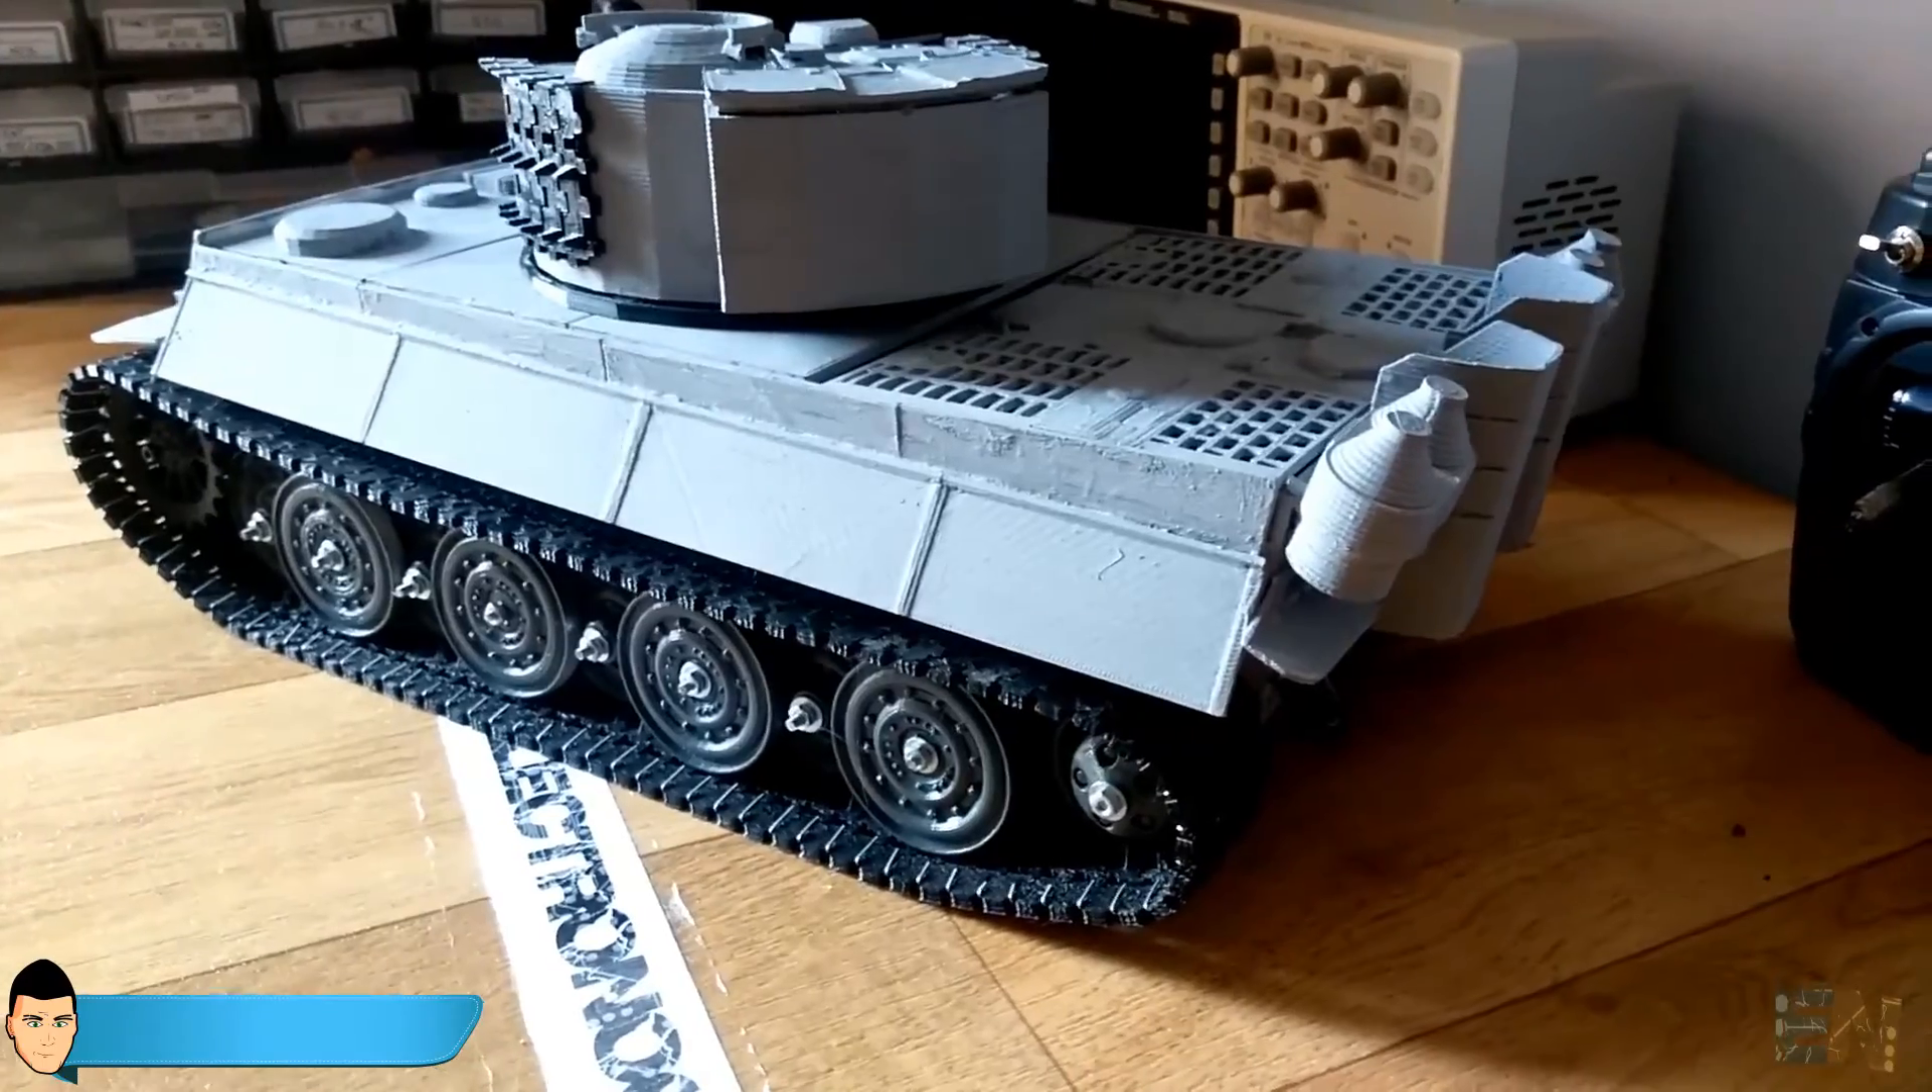Put the turret in place with three screws and the 3d badass tank is ready.